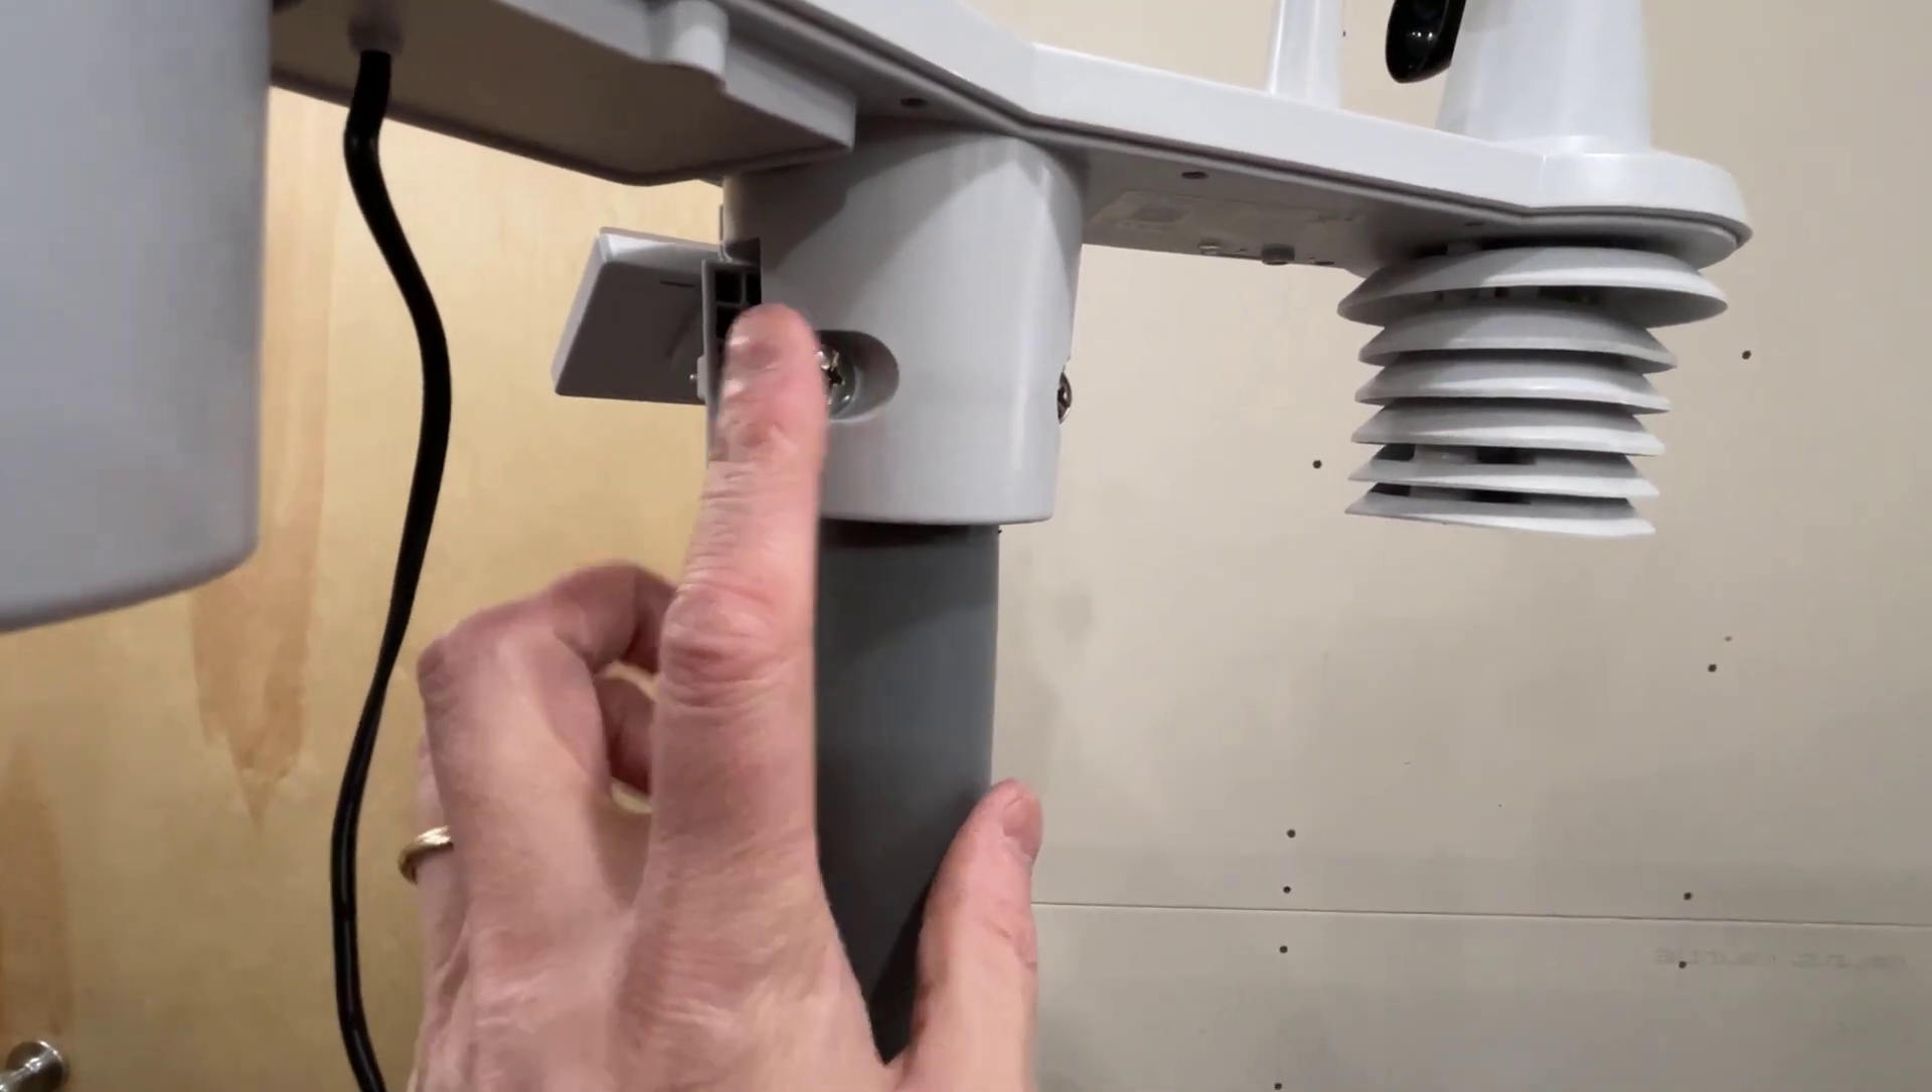Now I've attached the weather station to the pvc.